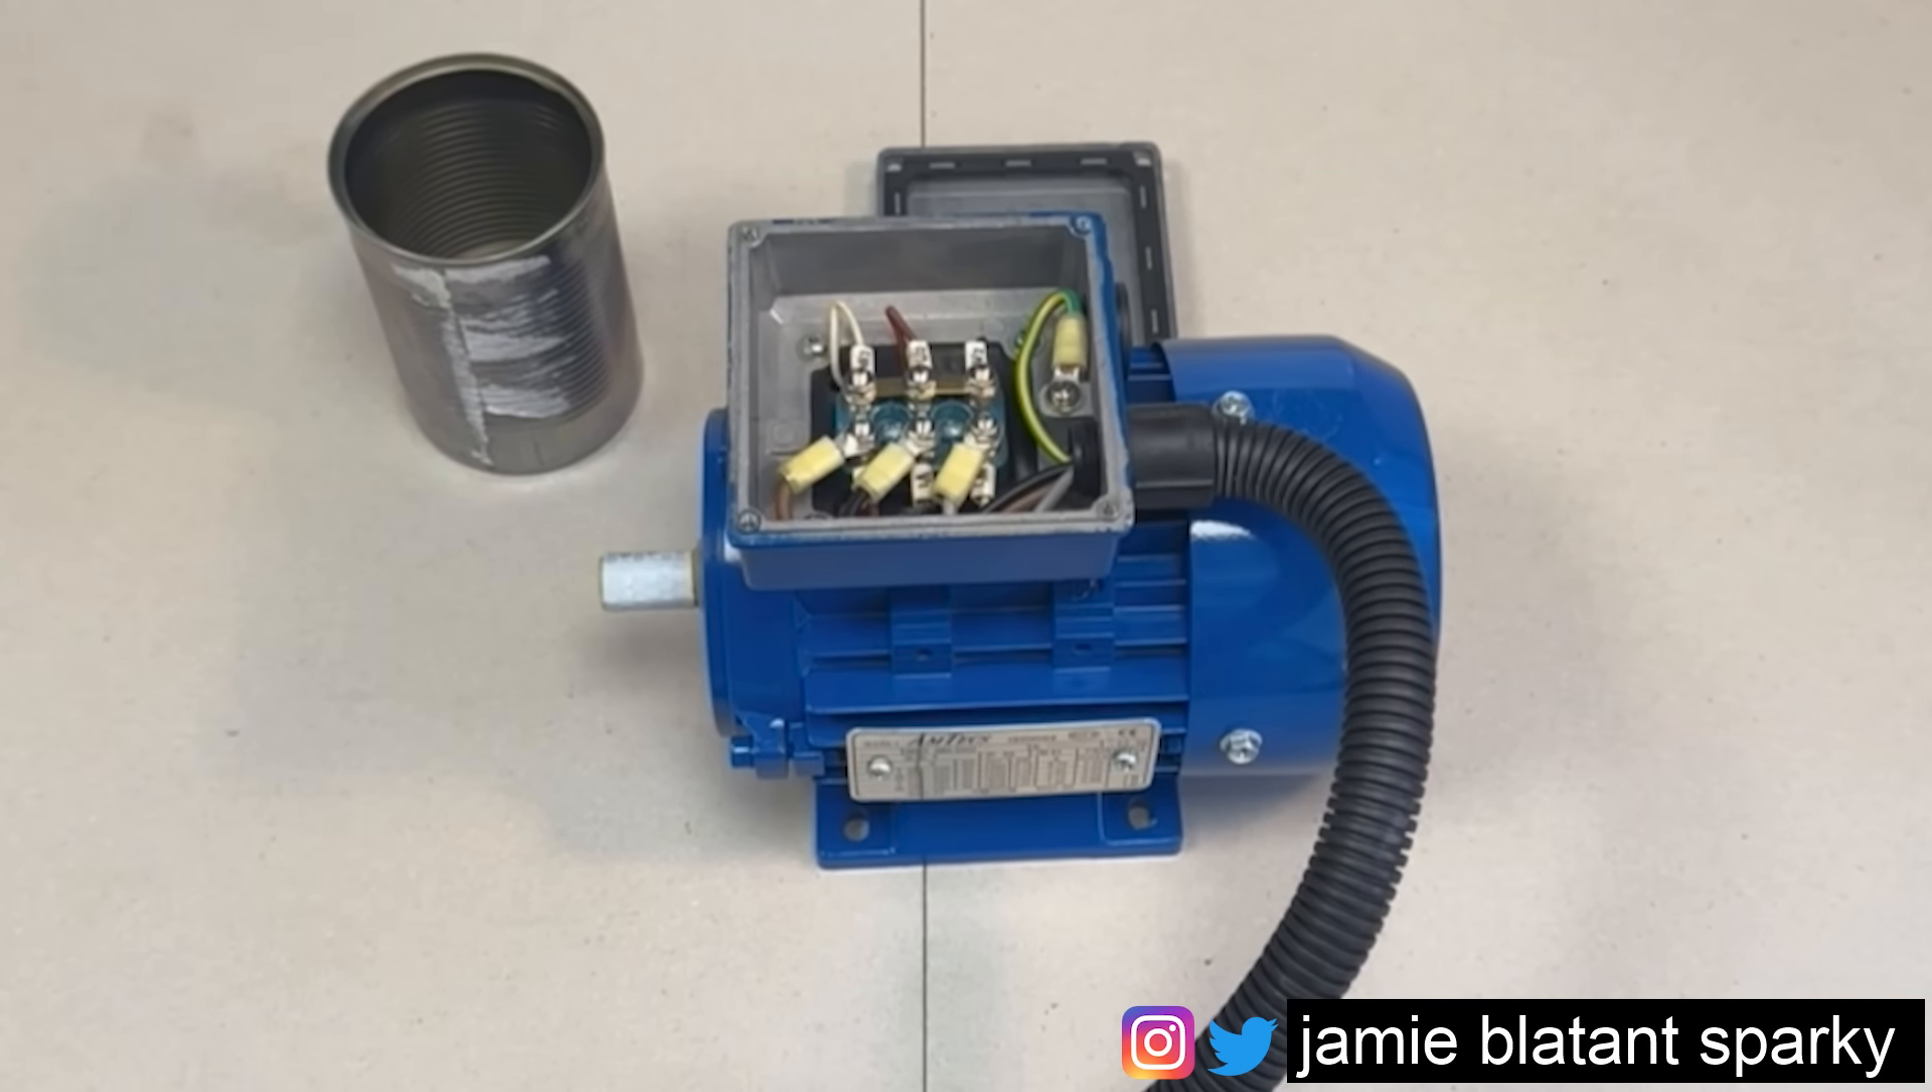What you'll see now is the lid's off, and I've got these screws.